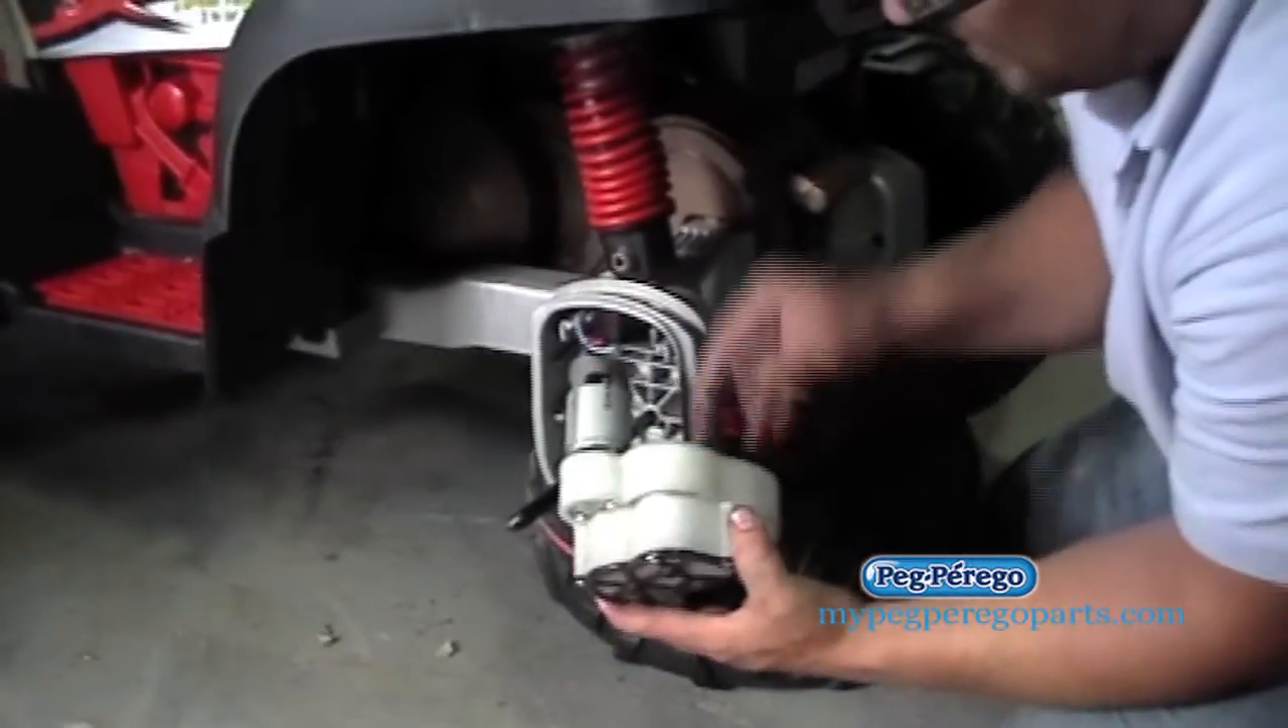Okay, so we were able to expose the motor and gearbox.